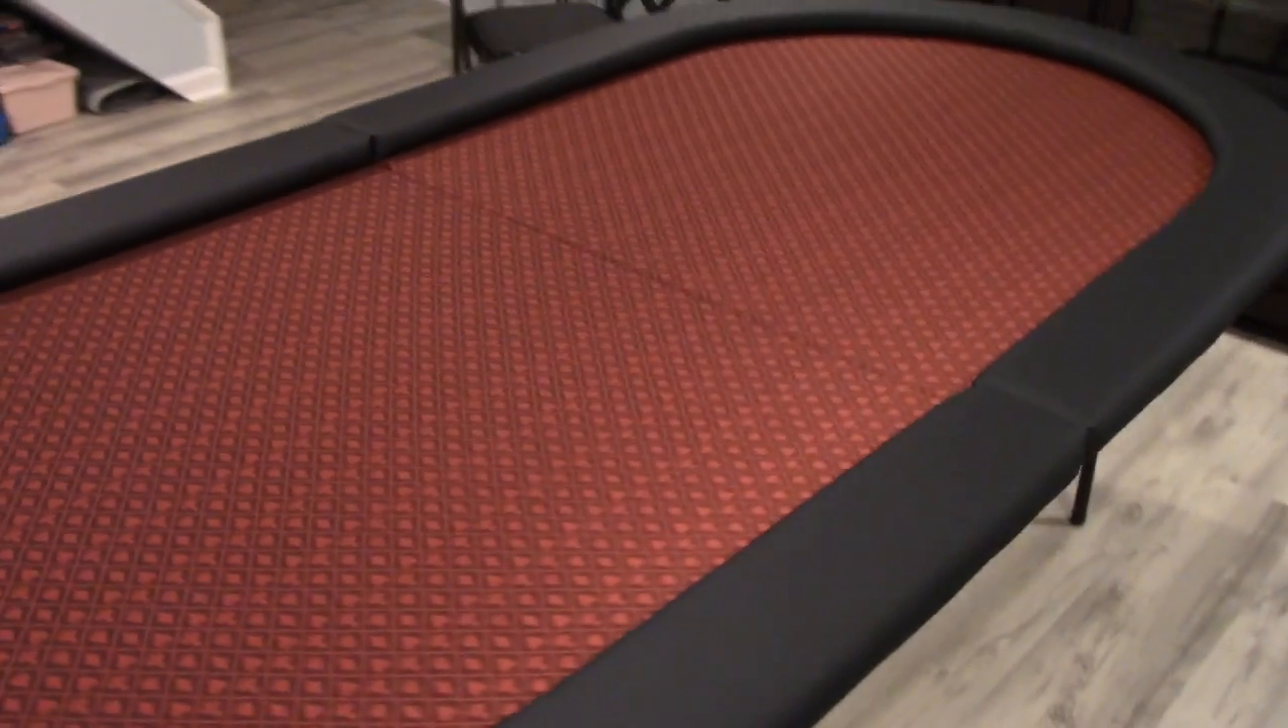So here's what the table looks like with the rails on.